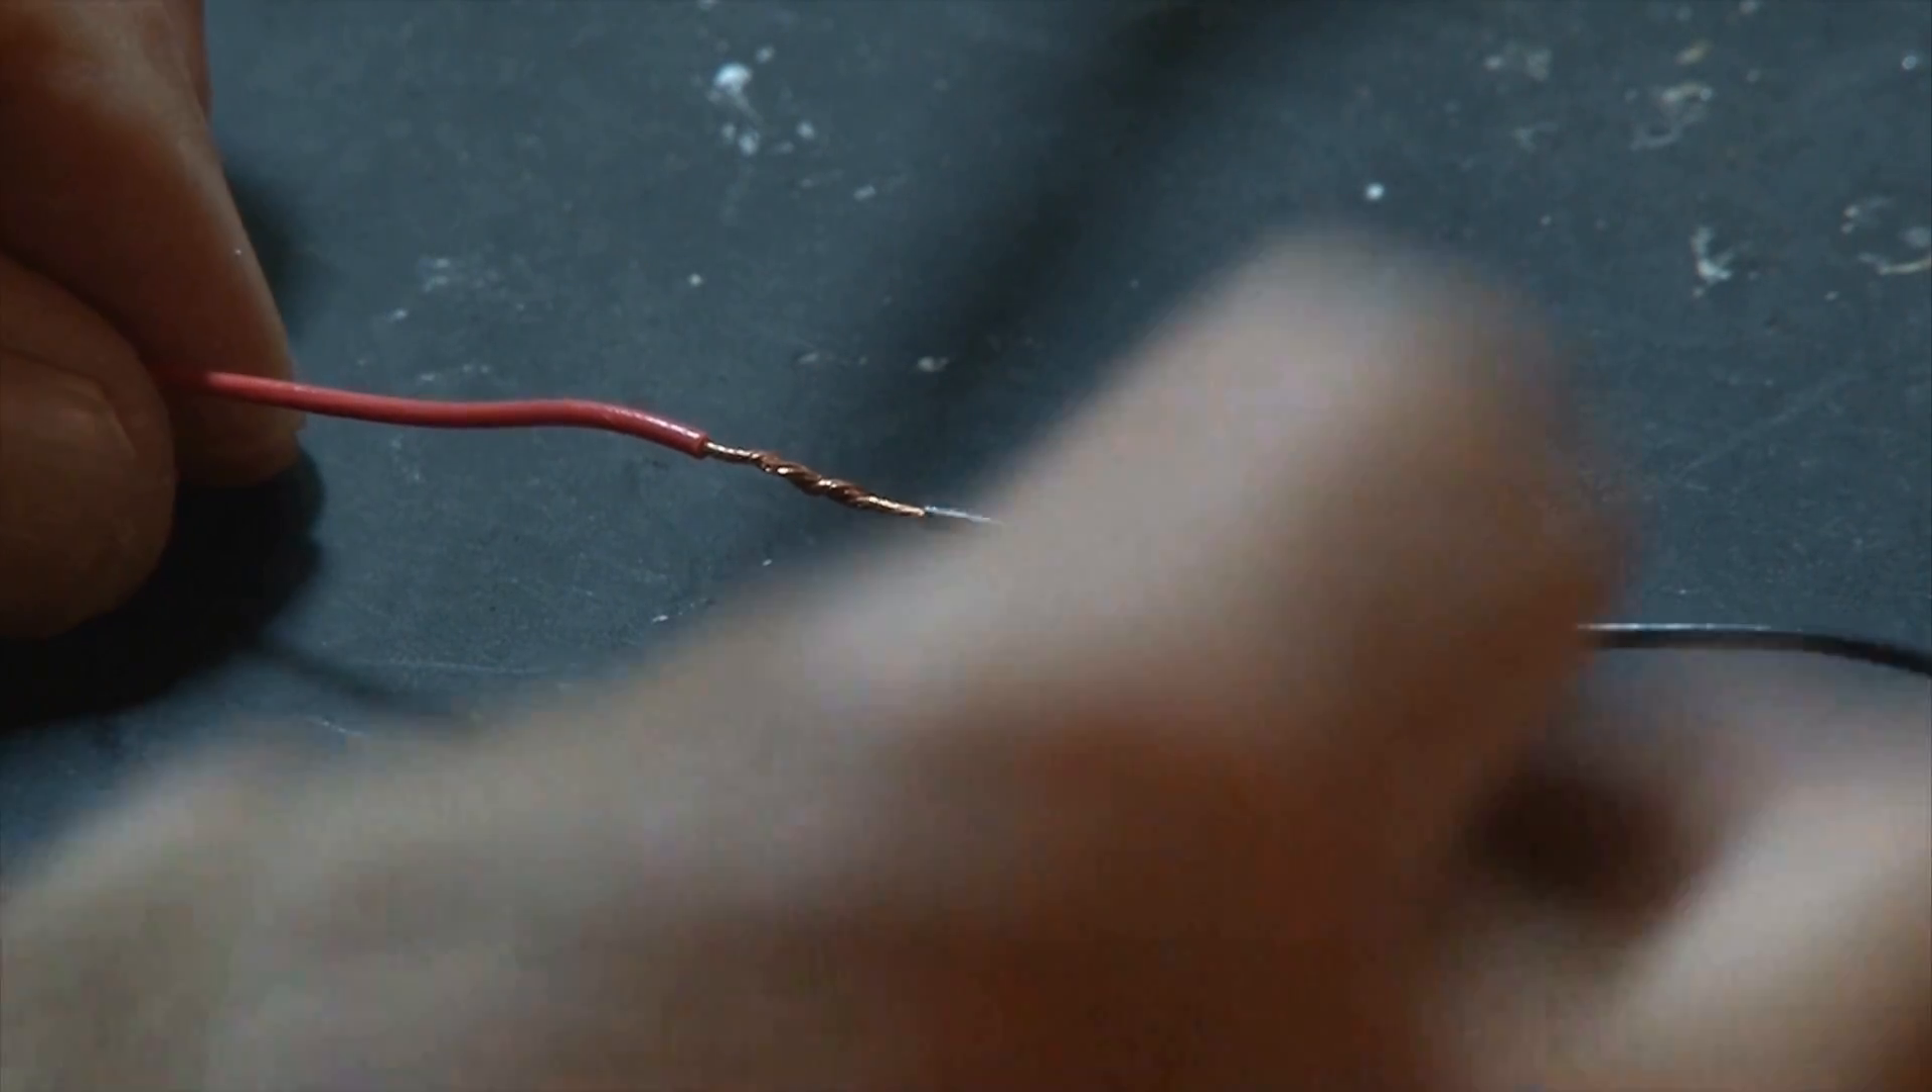So now I've got the two wires you see that are joined together and they're pretty much ready to be soldered.